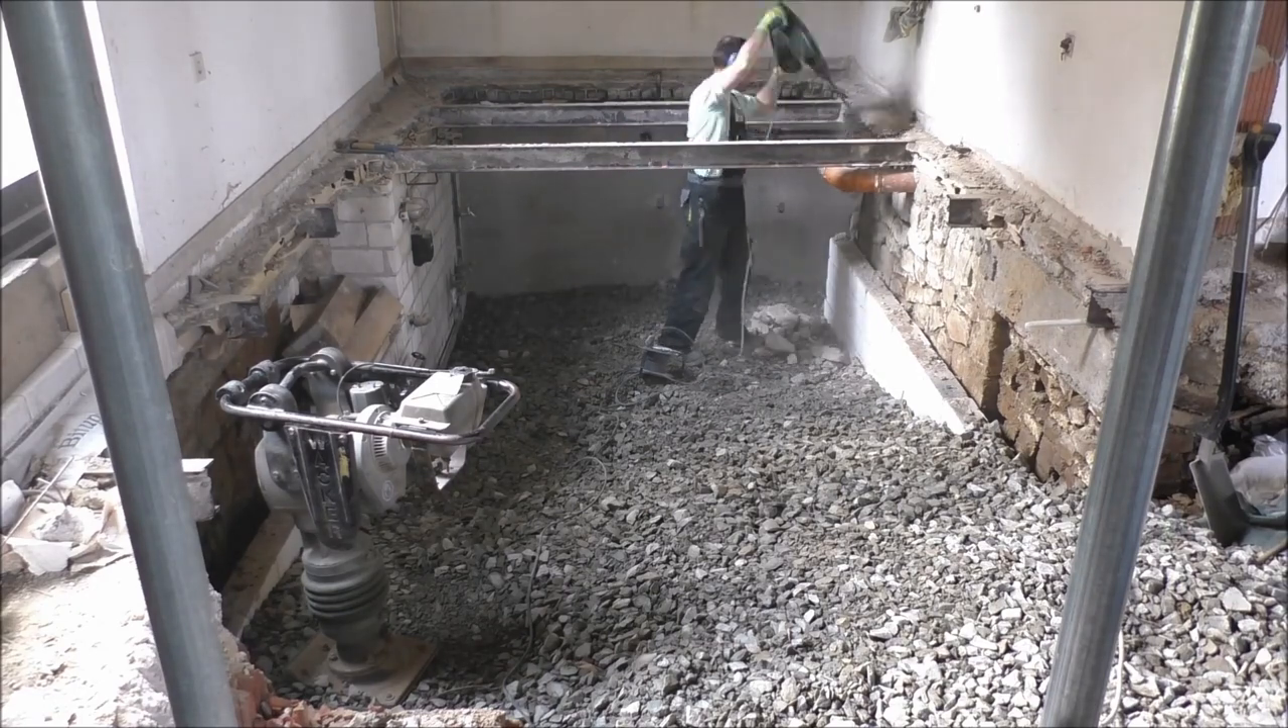You see there is still some steel beams left which needs to be removed.